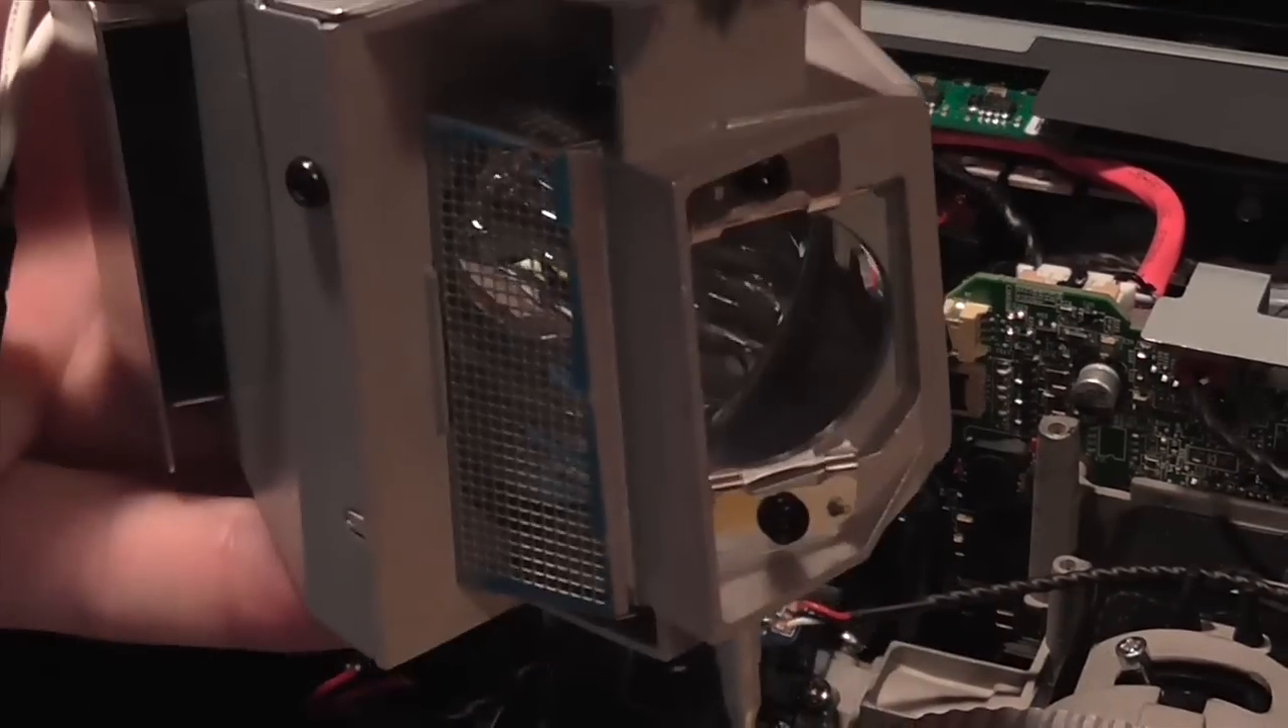And now we have the bulb out and the bulb assembly out in my hands.